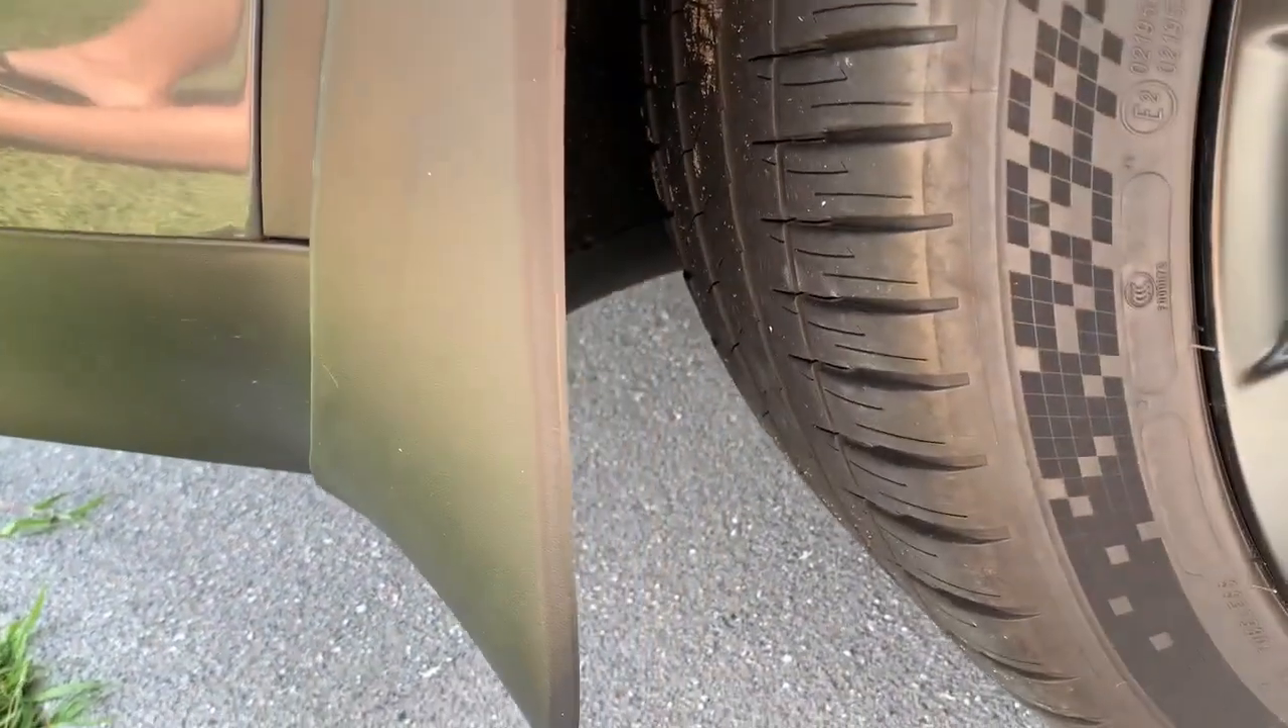That is the rear mud flap installed.